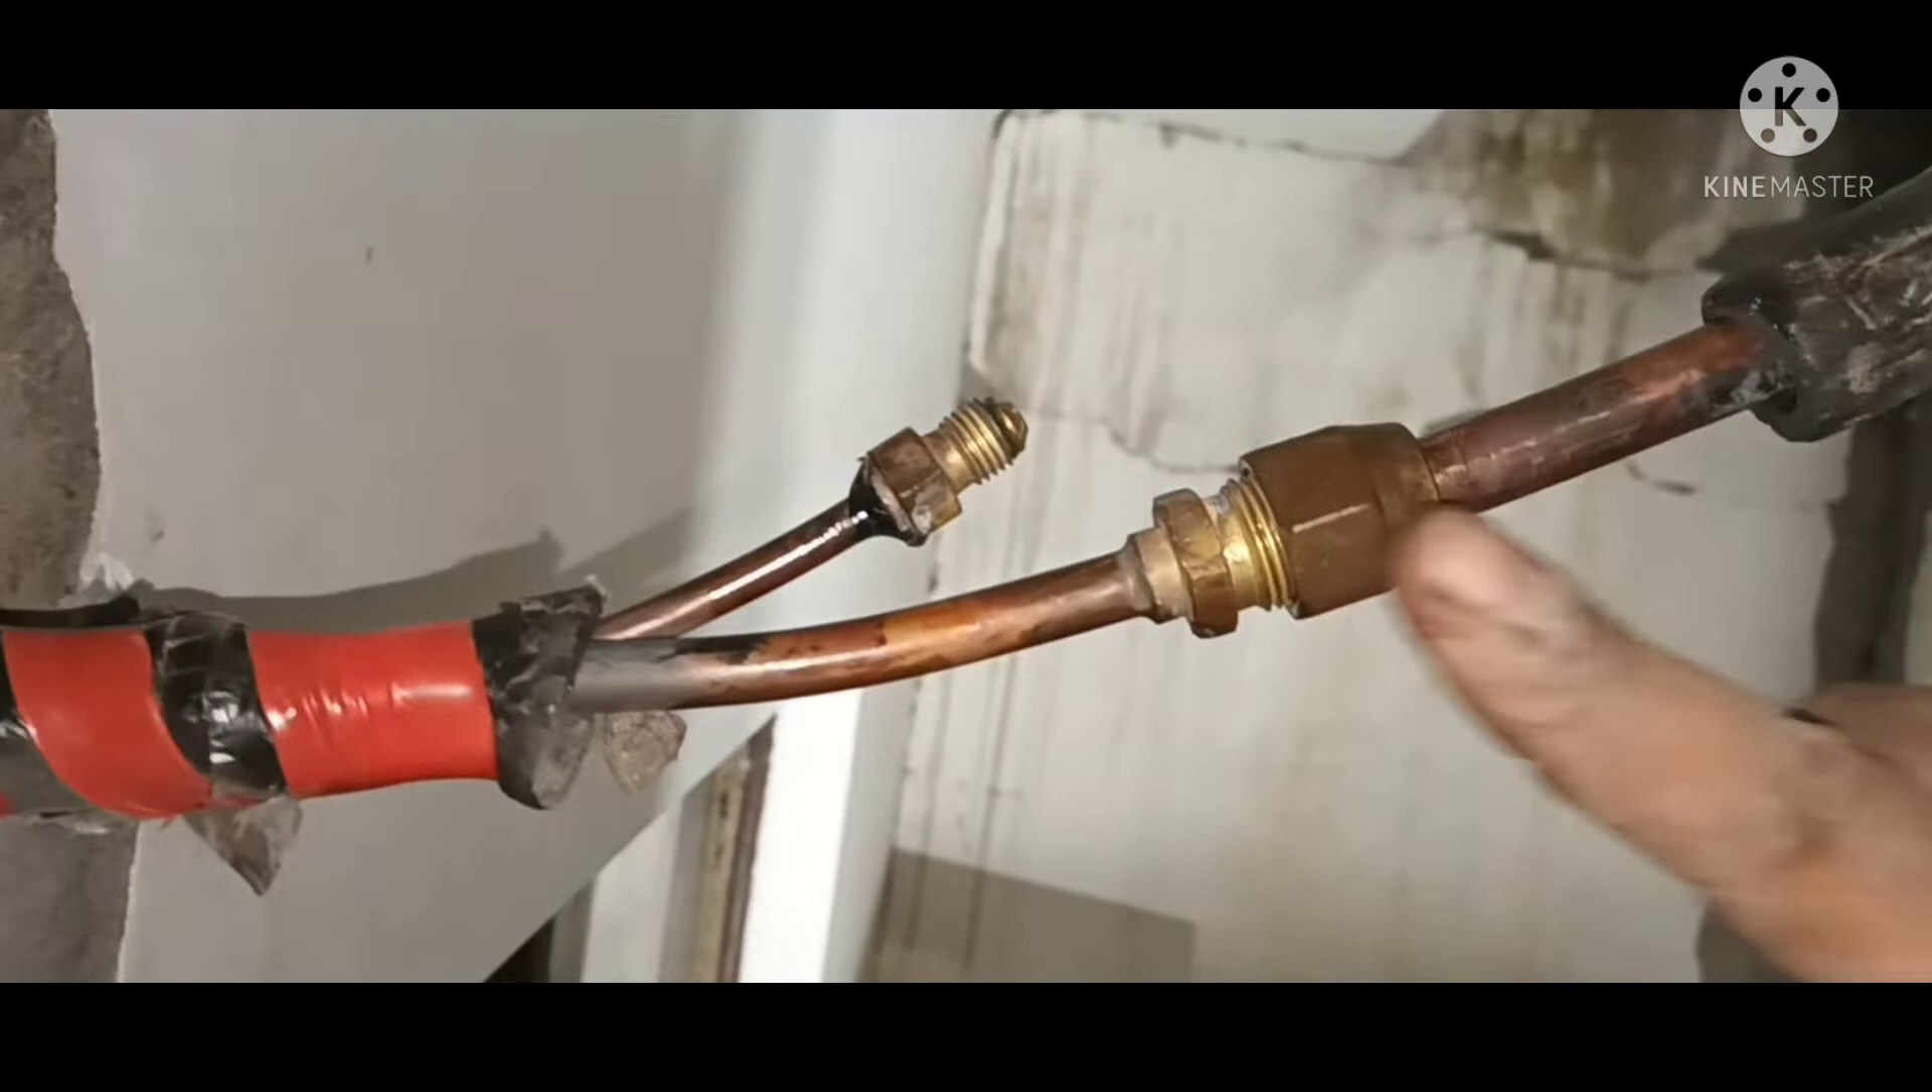اس فلیئر کے اوپر میں نے یہ فلیئر نٹ چڑھا دیا ہے۔